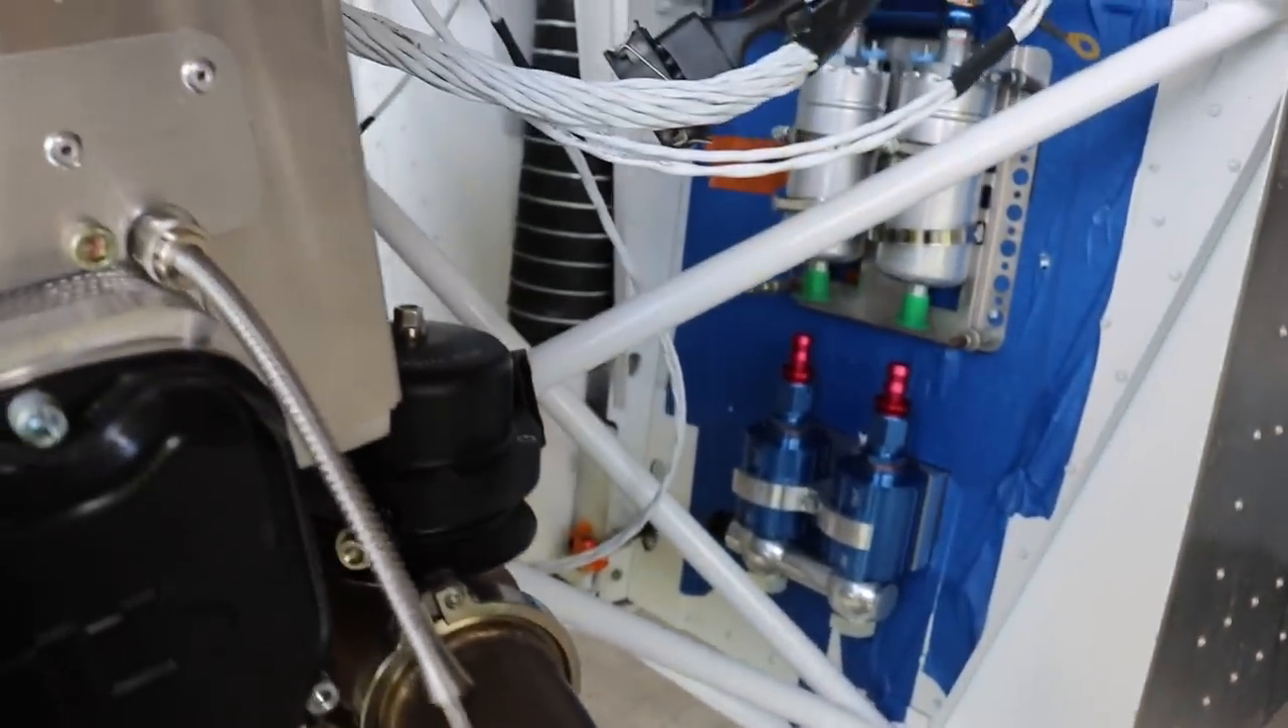It has, as you can see, we already started laying out the fuel pumps and the fuel filters.